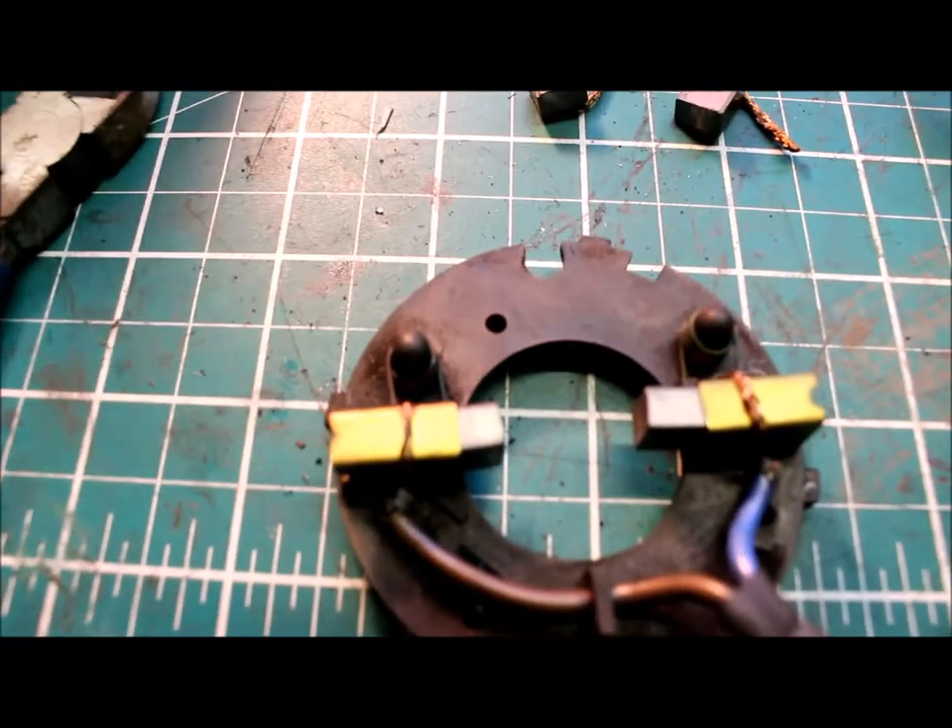New brushes fitted. There's the solder connection there.